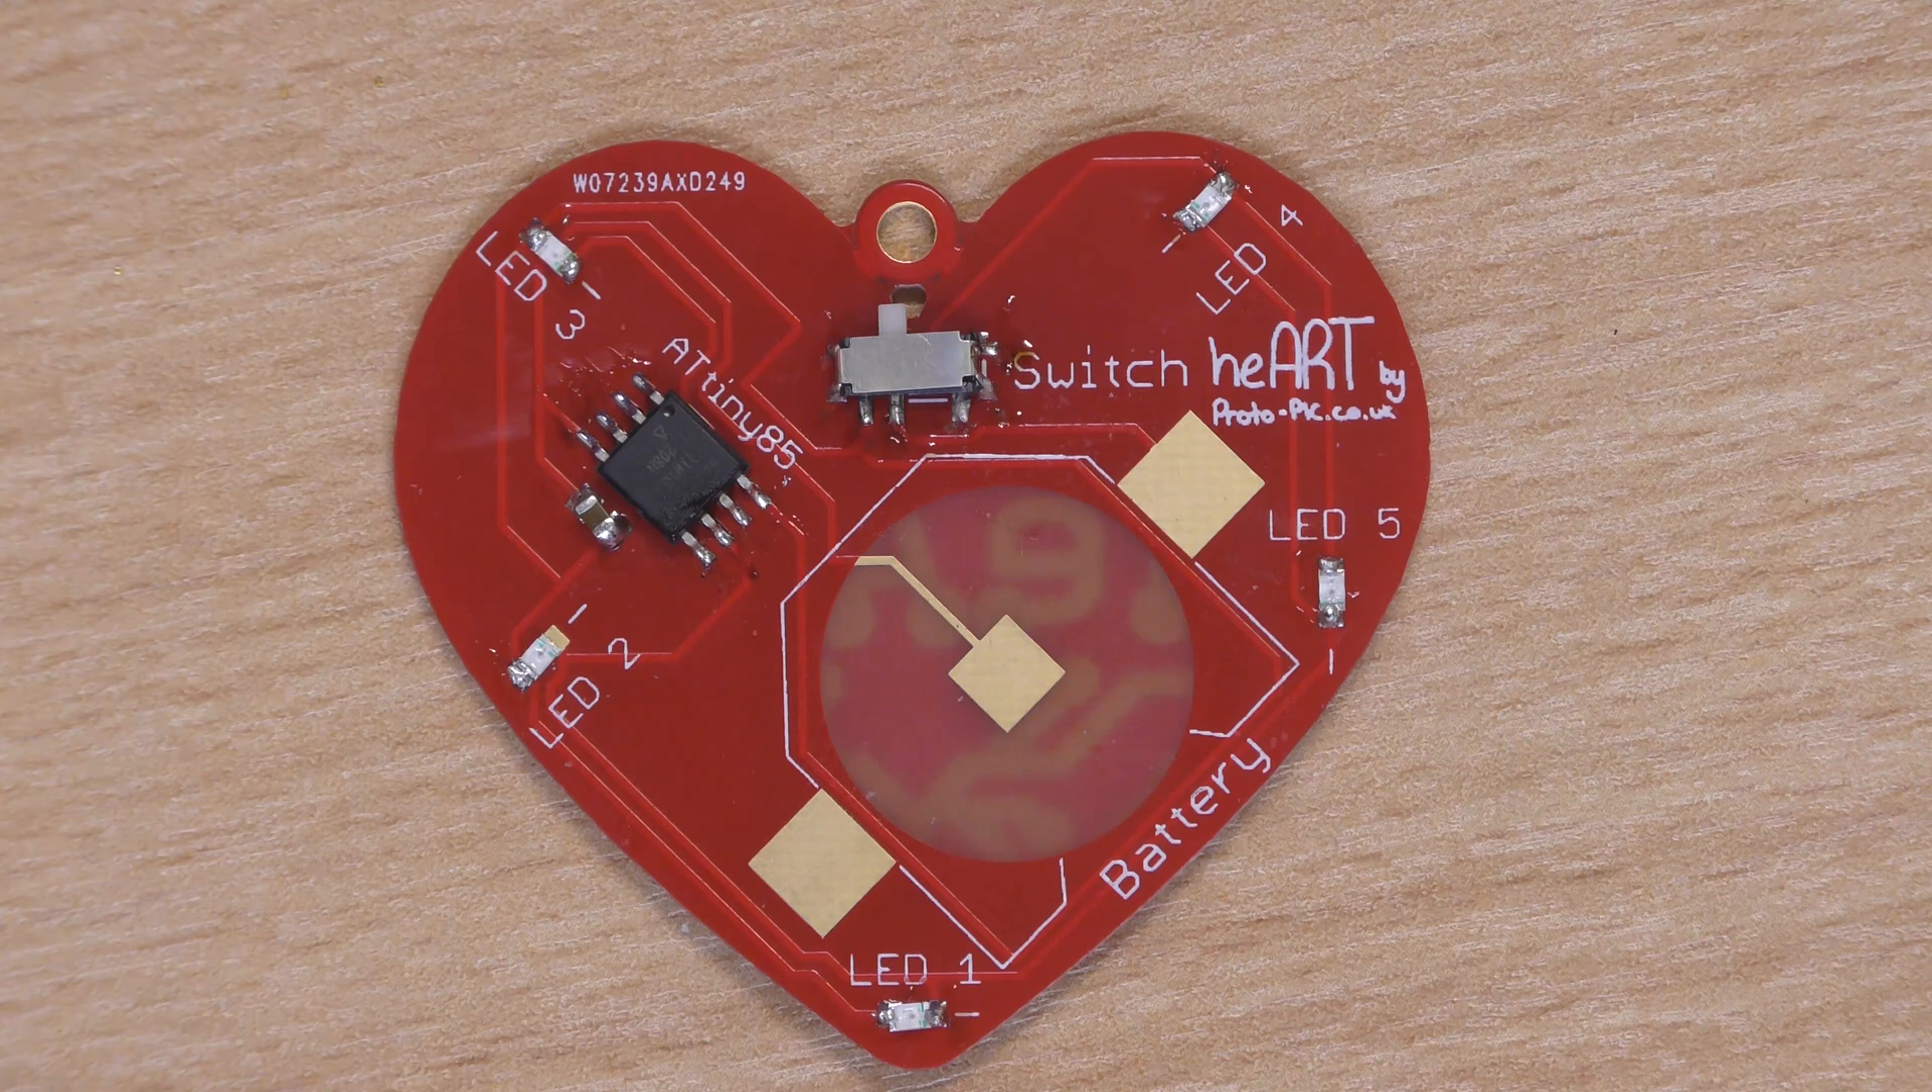There we go, that's the switch all soldered in.